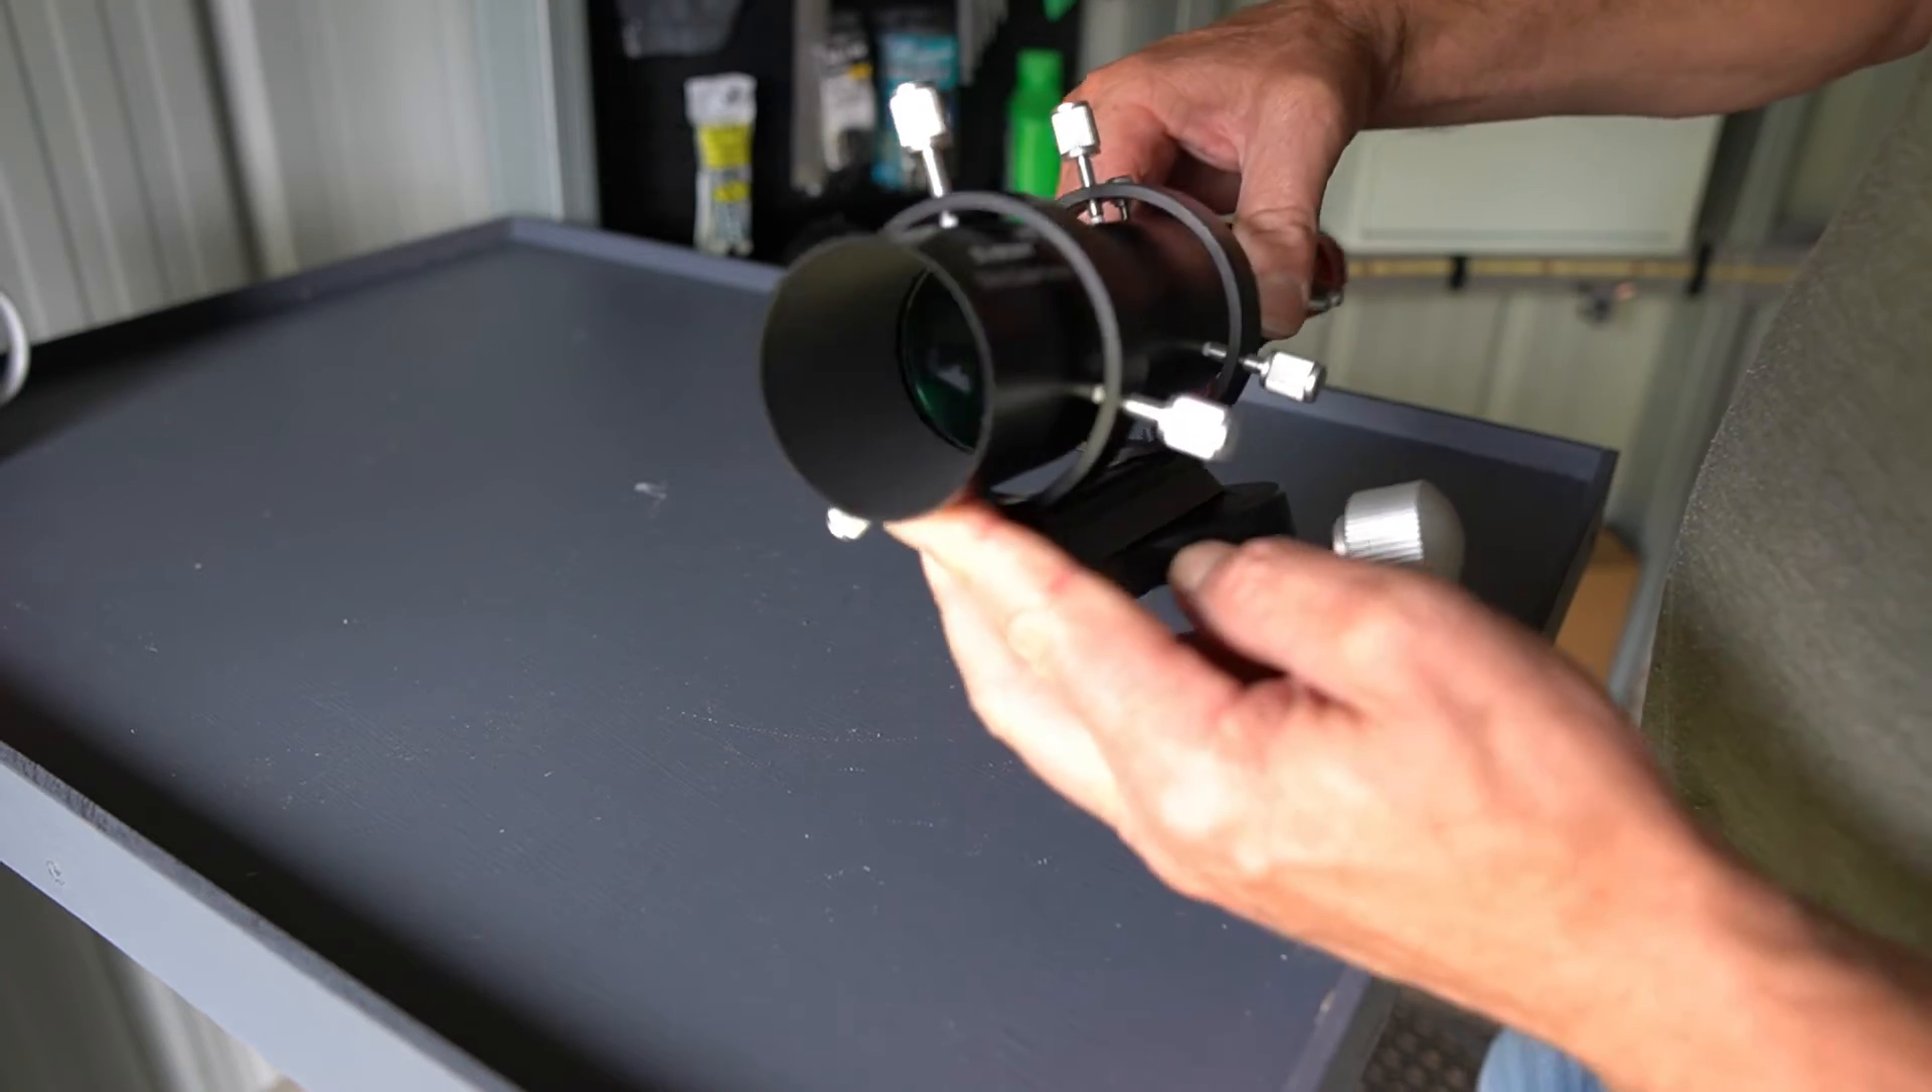Okay, so that's the little telescope, the little guide scope all put together now.